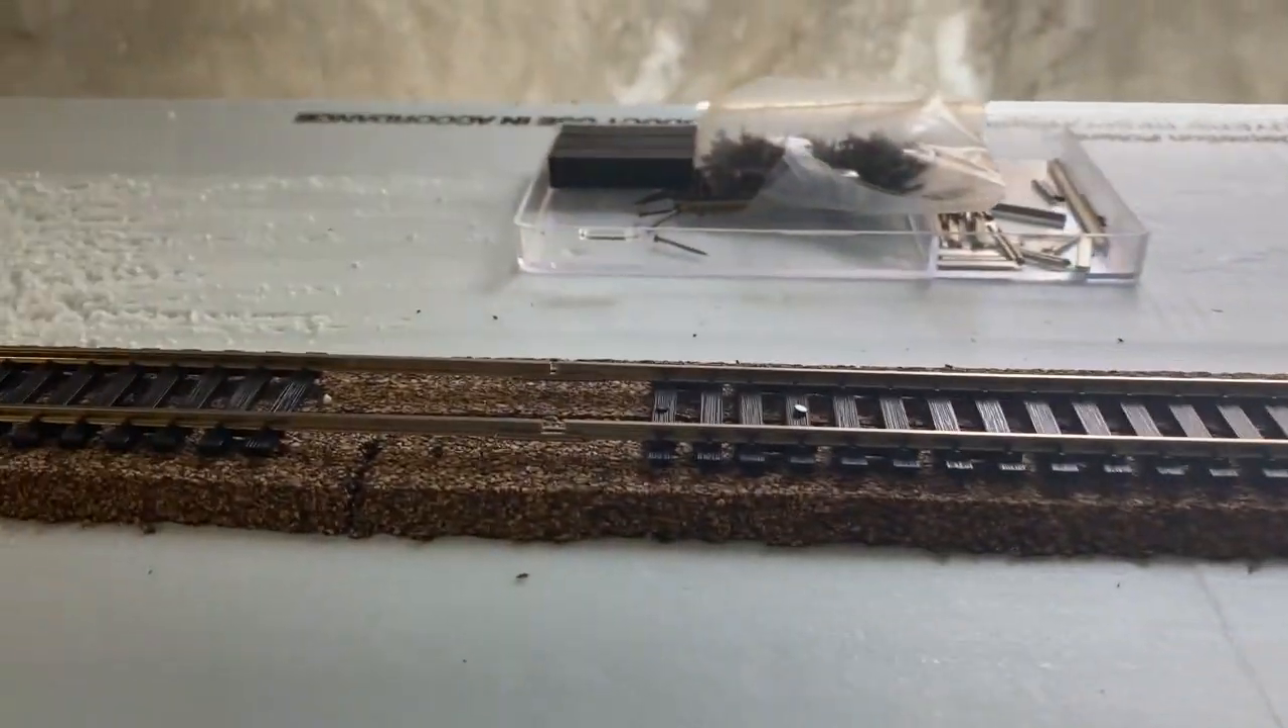Our piece of track is actually installed and as you guys can tell there are some gaps in it.